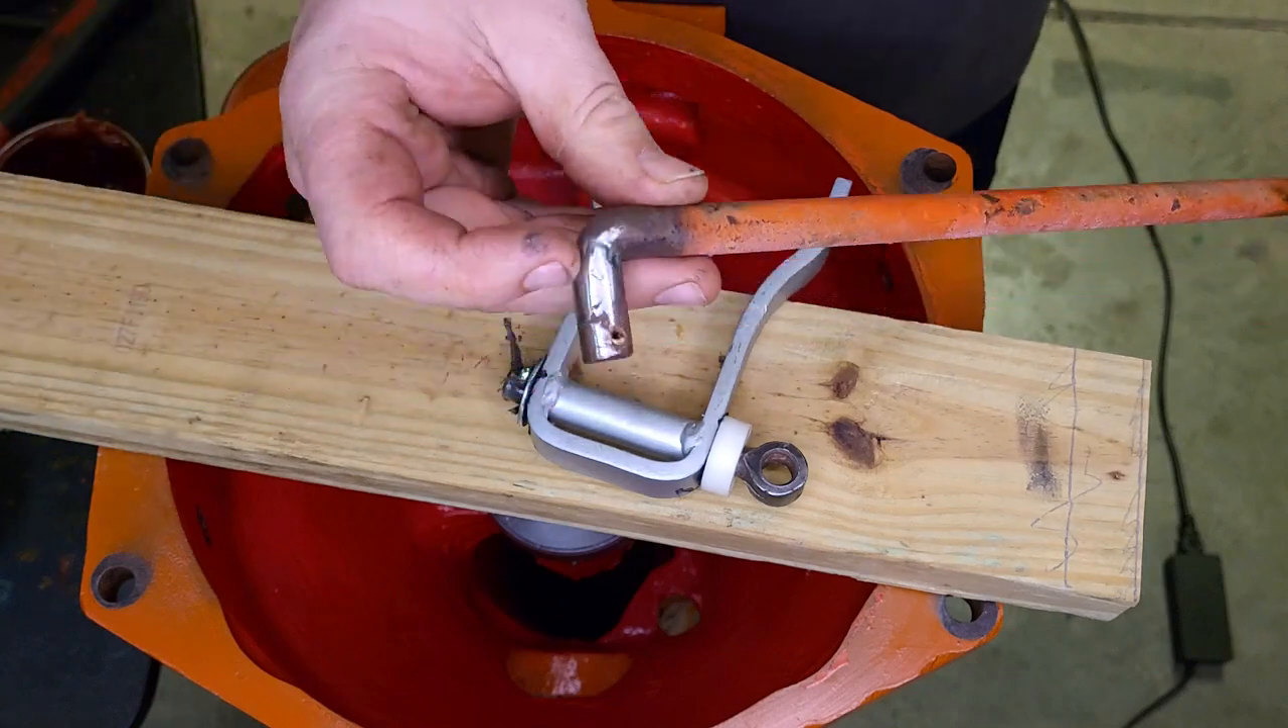Now just to show you how this is set up this rod which I'm not going to install yet is the rod for the clutch still need to do a little work on it.